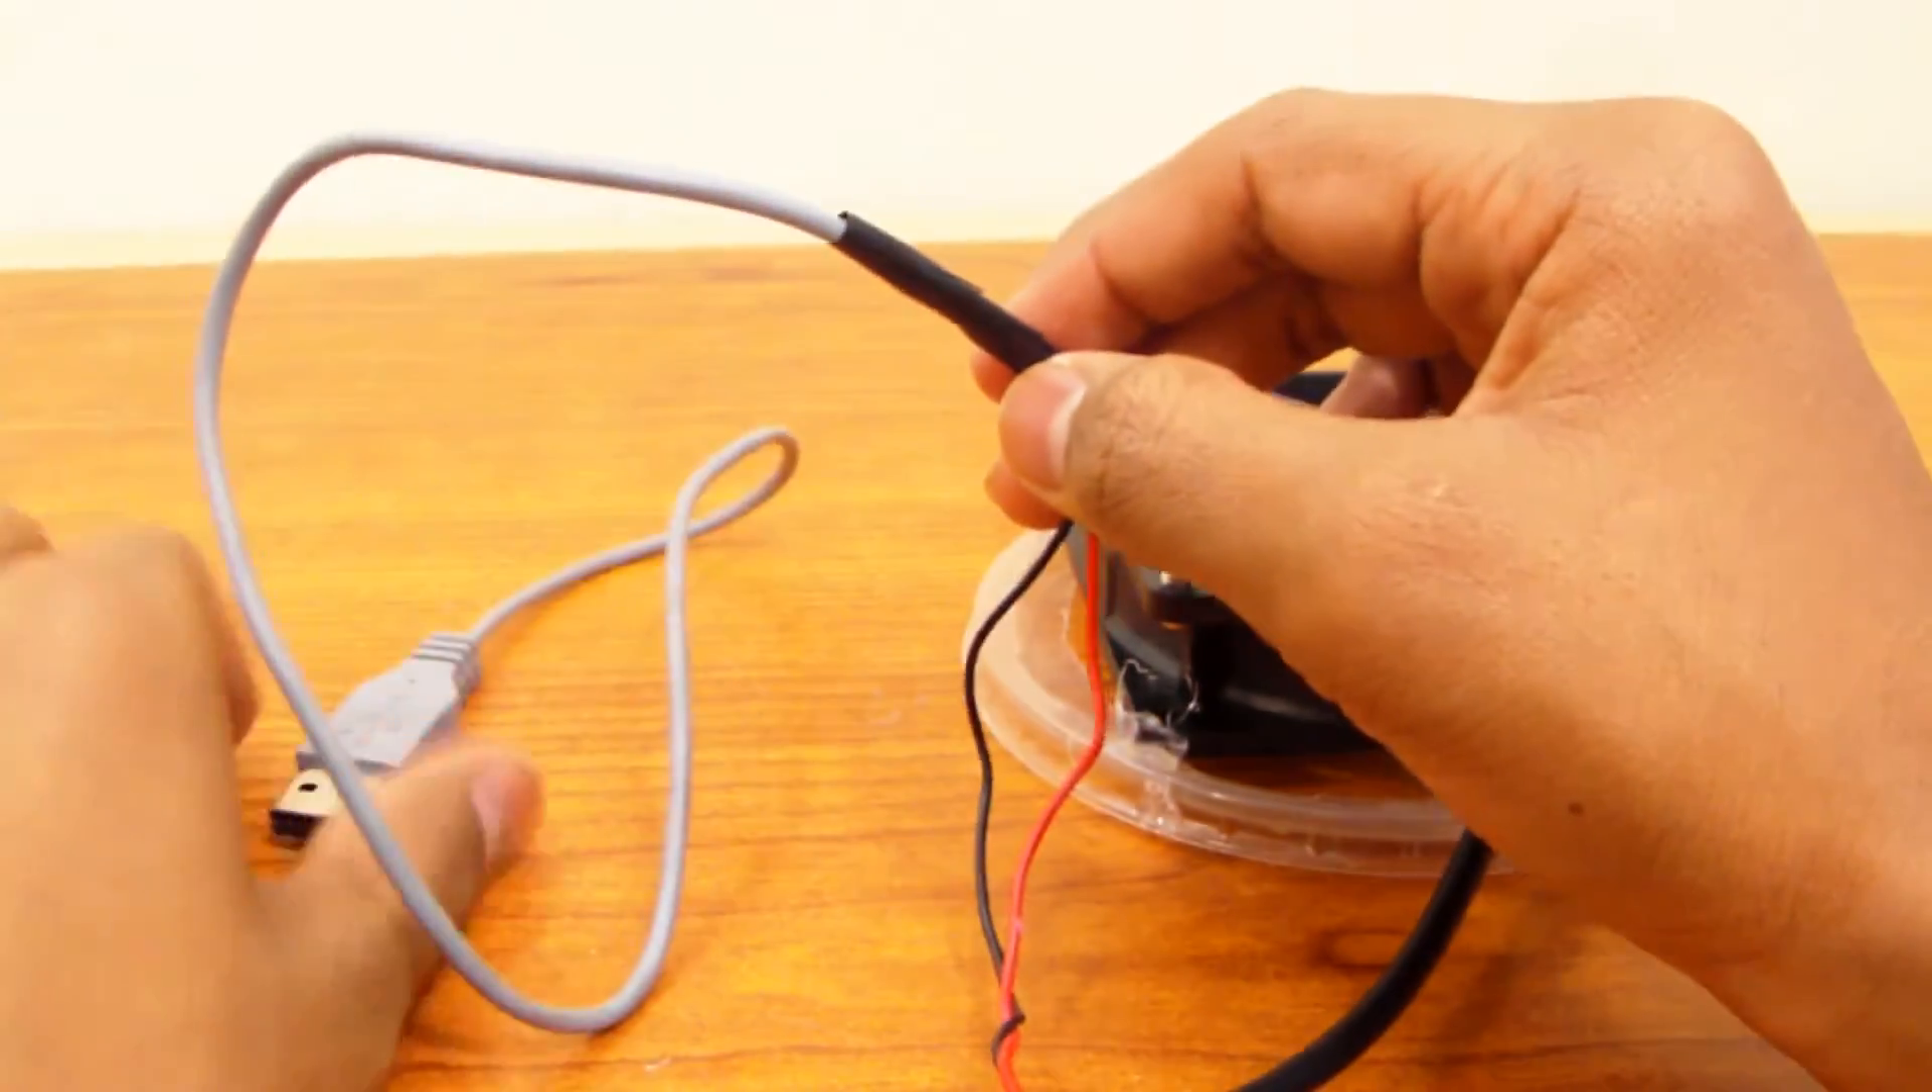So as you can see, I used electrical tape to put the two wires together.